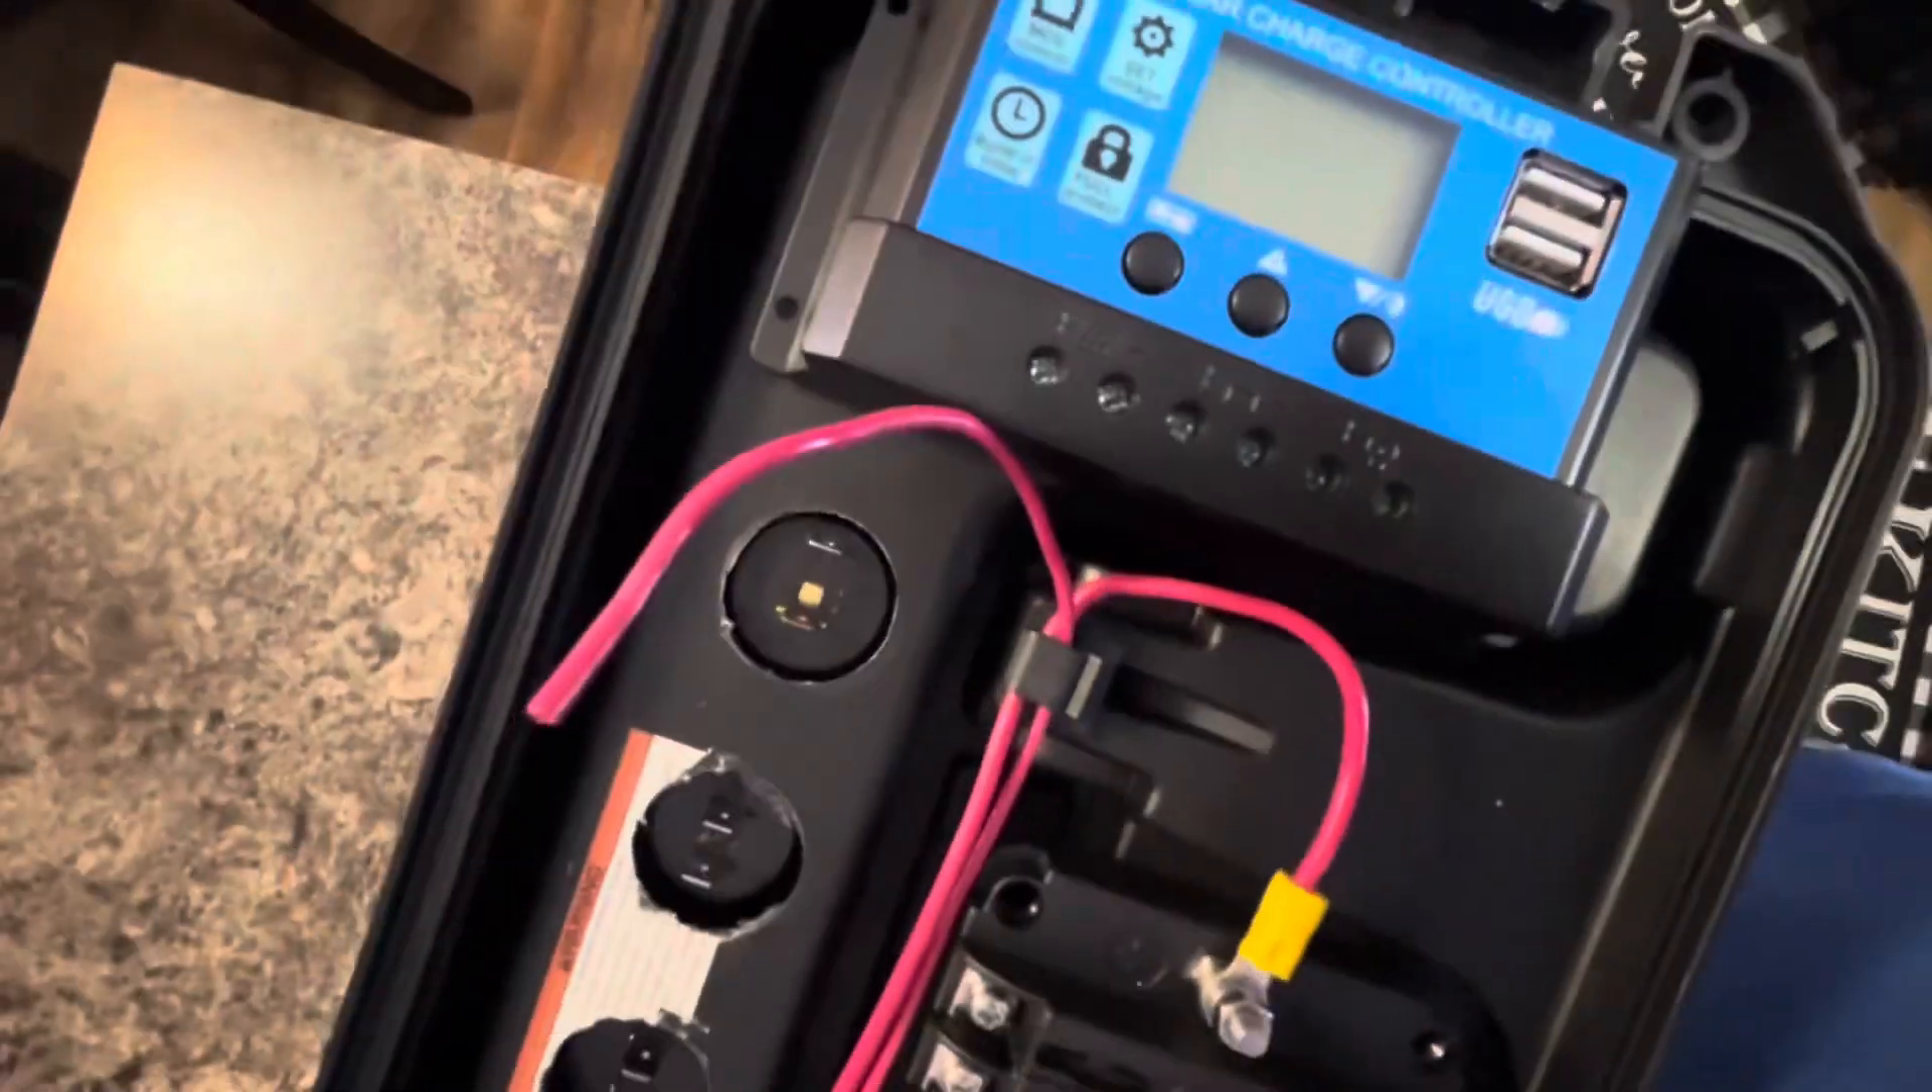This lead here, I just have hanging out for the time being. I didn't get it hooked up yet.